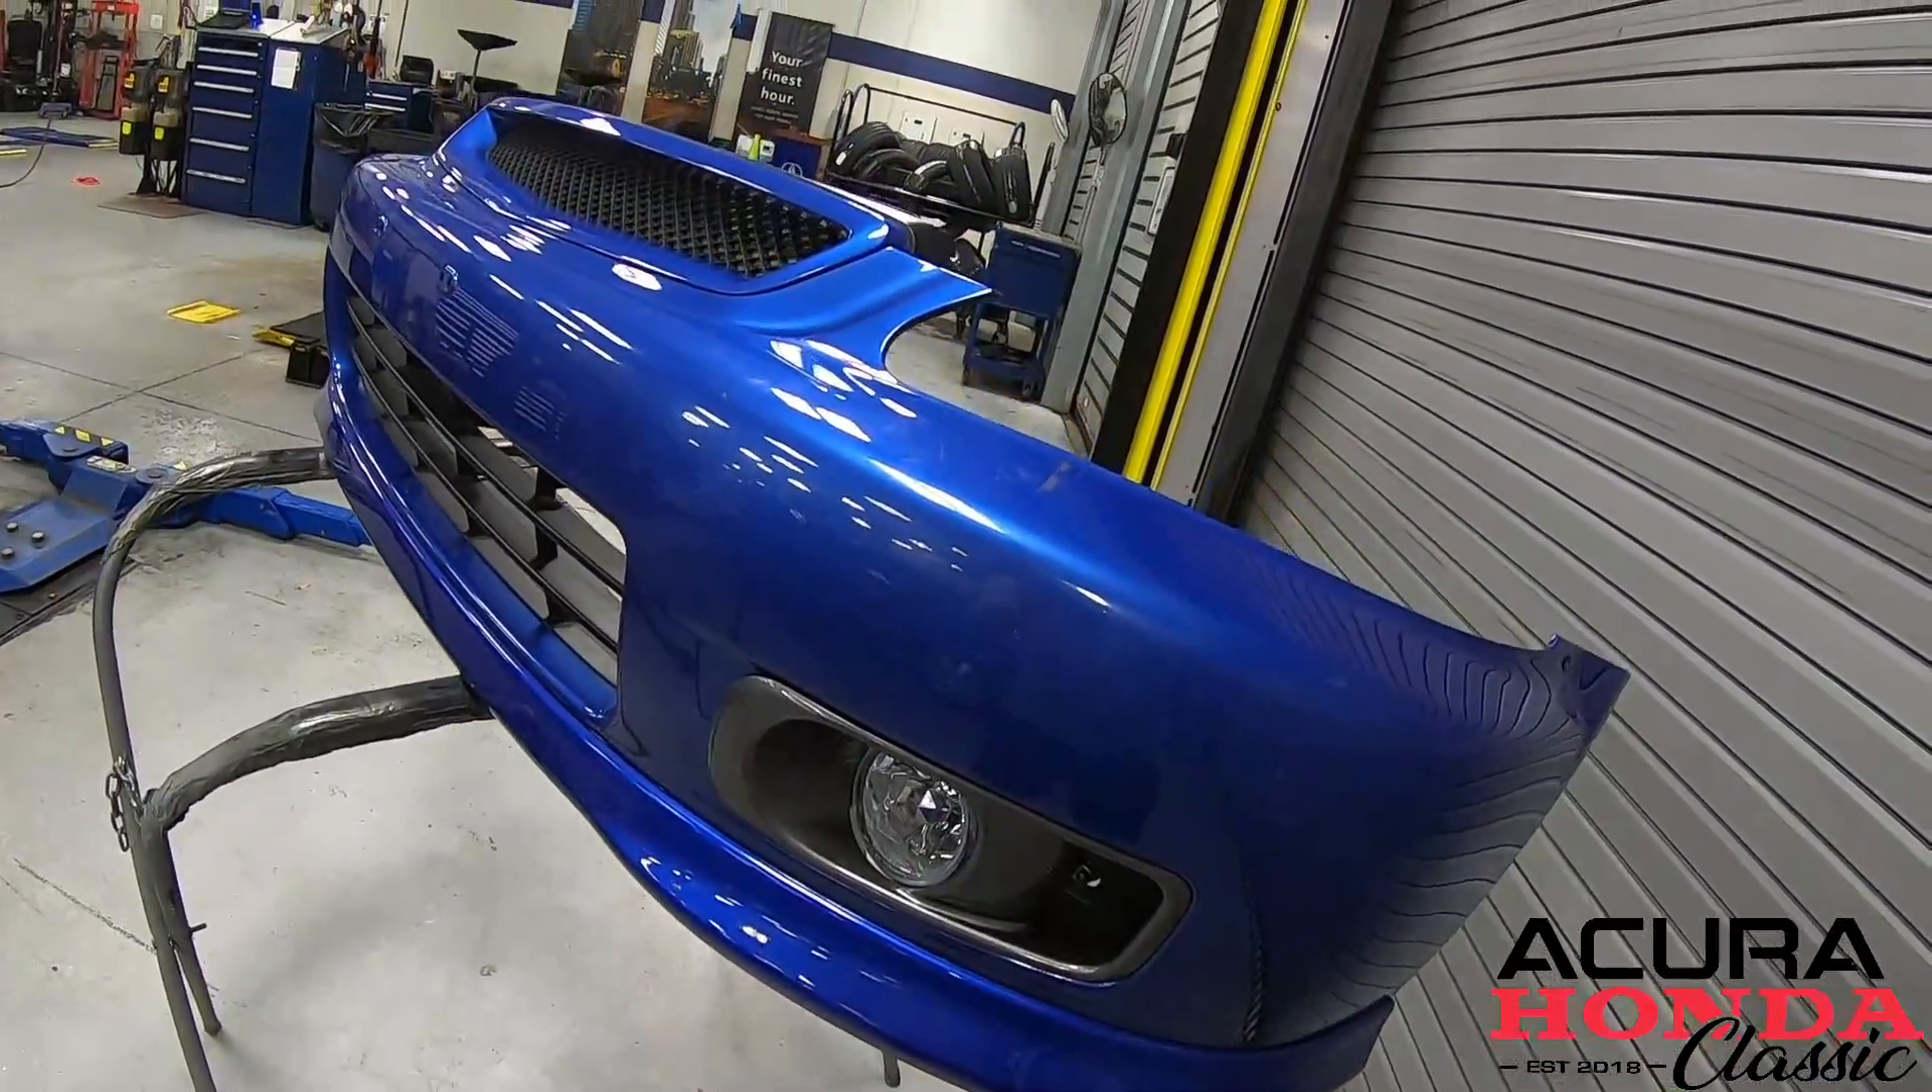The fog lights and the covers went on the bumper perfectly.